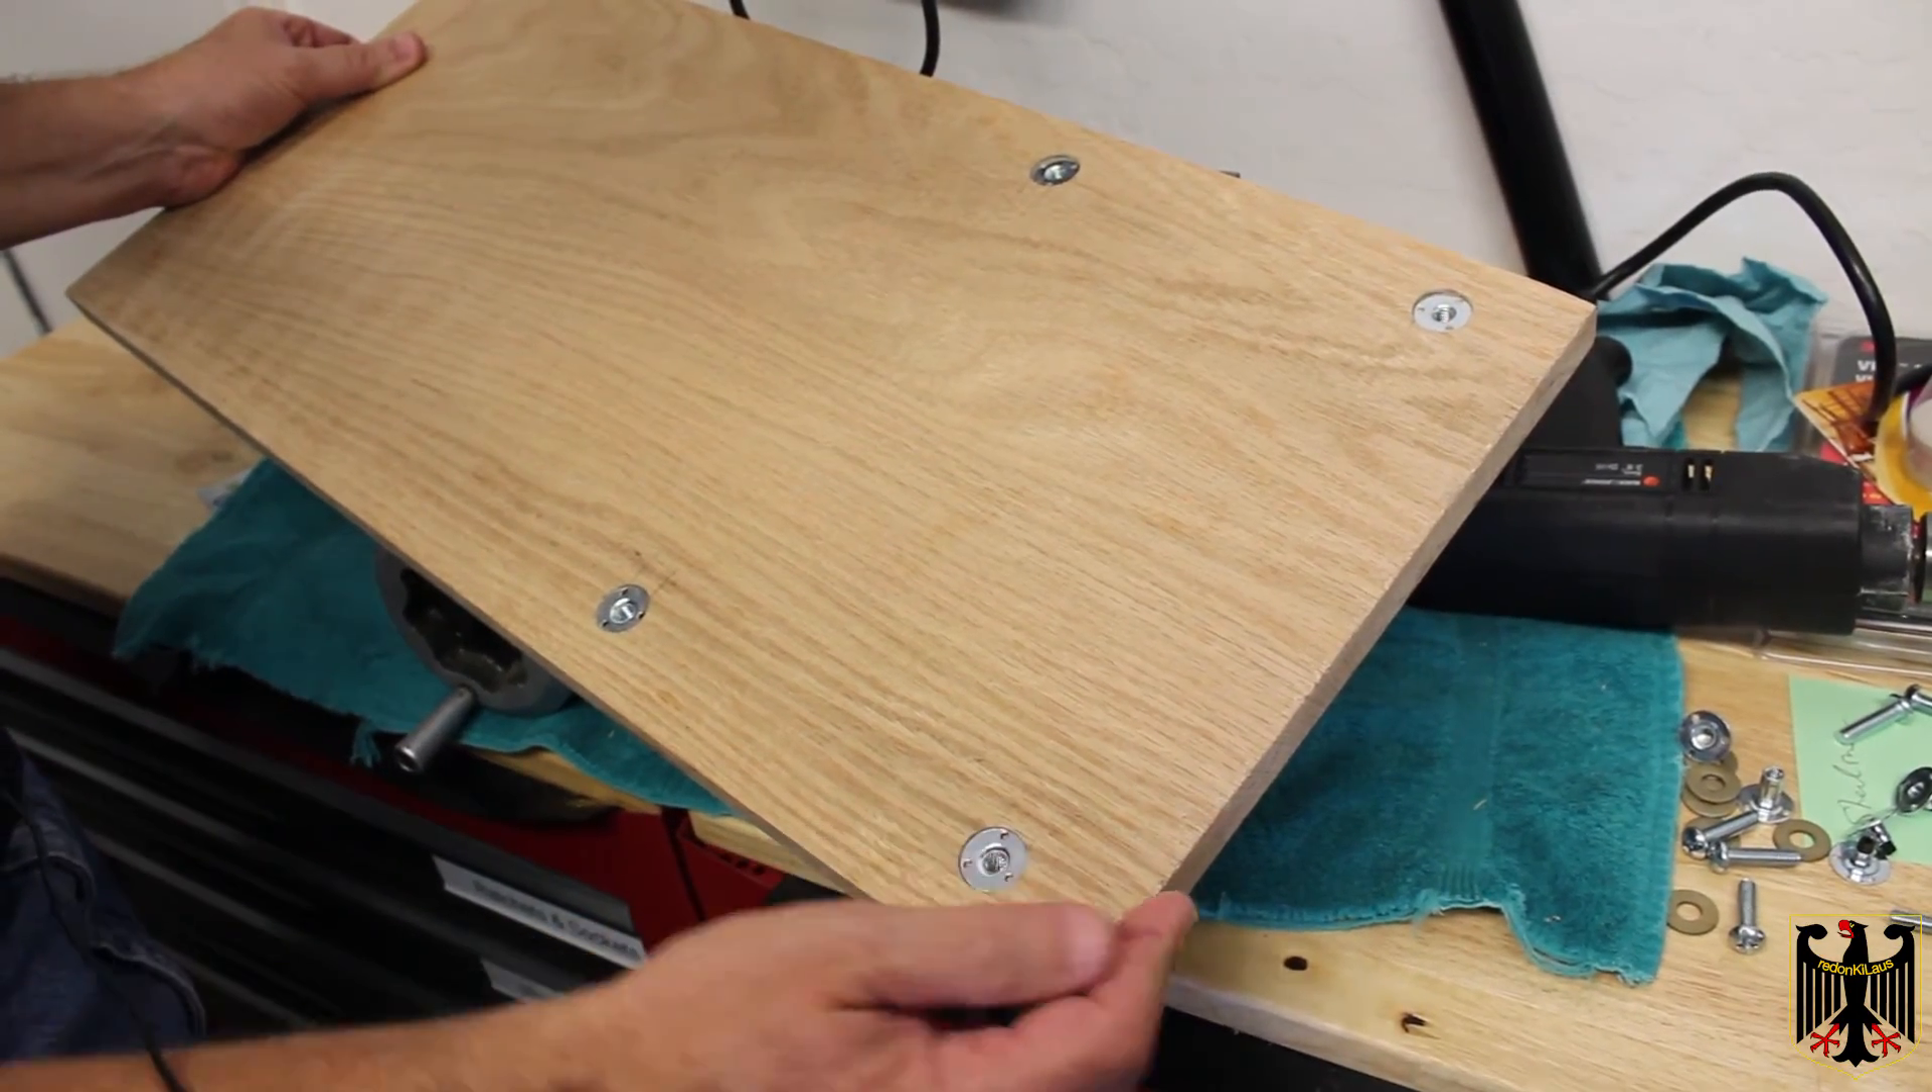Okay so I have the board ready now for the compound milling table I put these t-nuts in and the screws will go through from the other side.